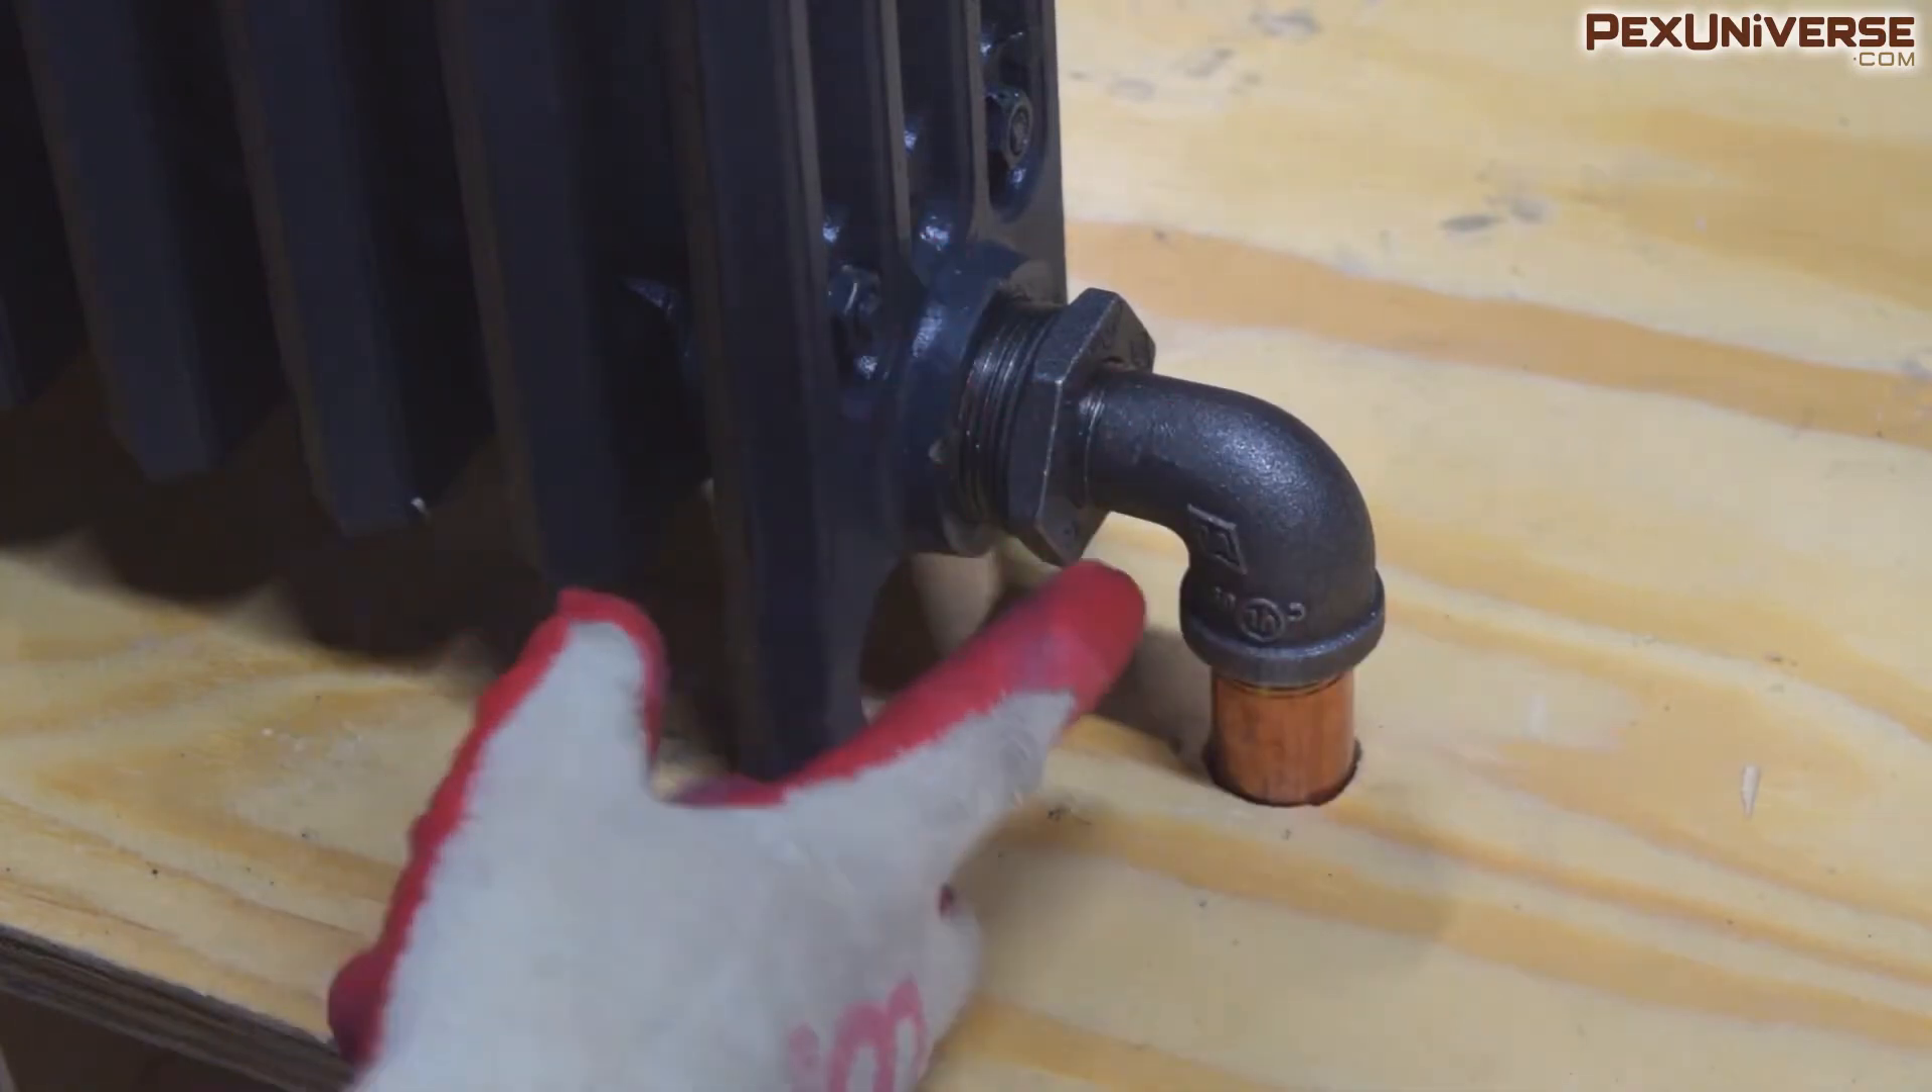This is a three -quarter inch 90 degree street elbow and it's made out of black iron too it fits right in the bushing.